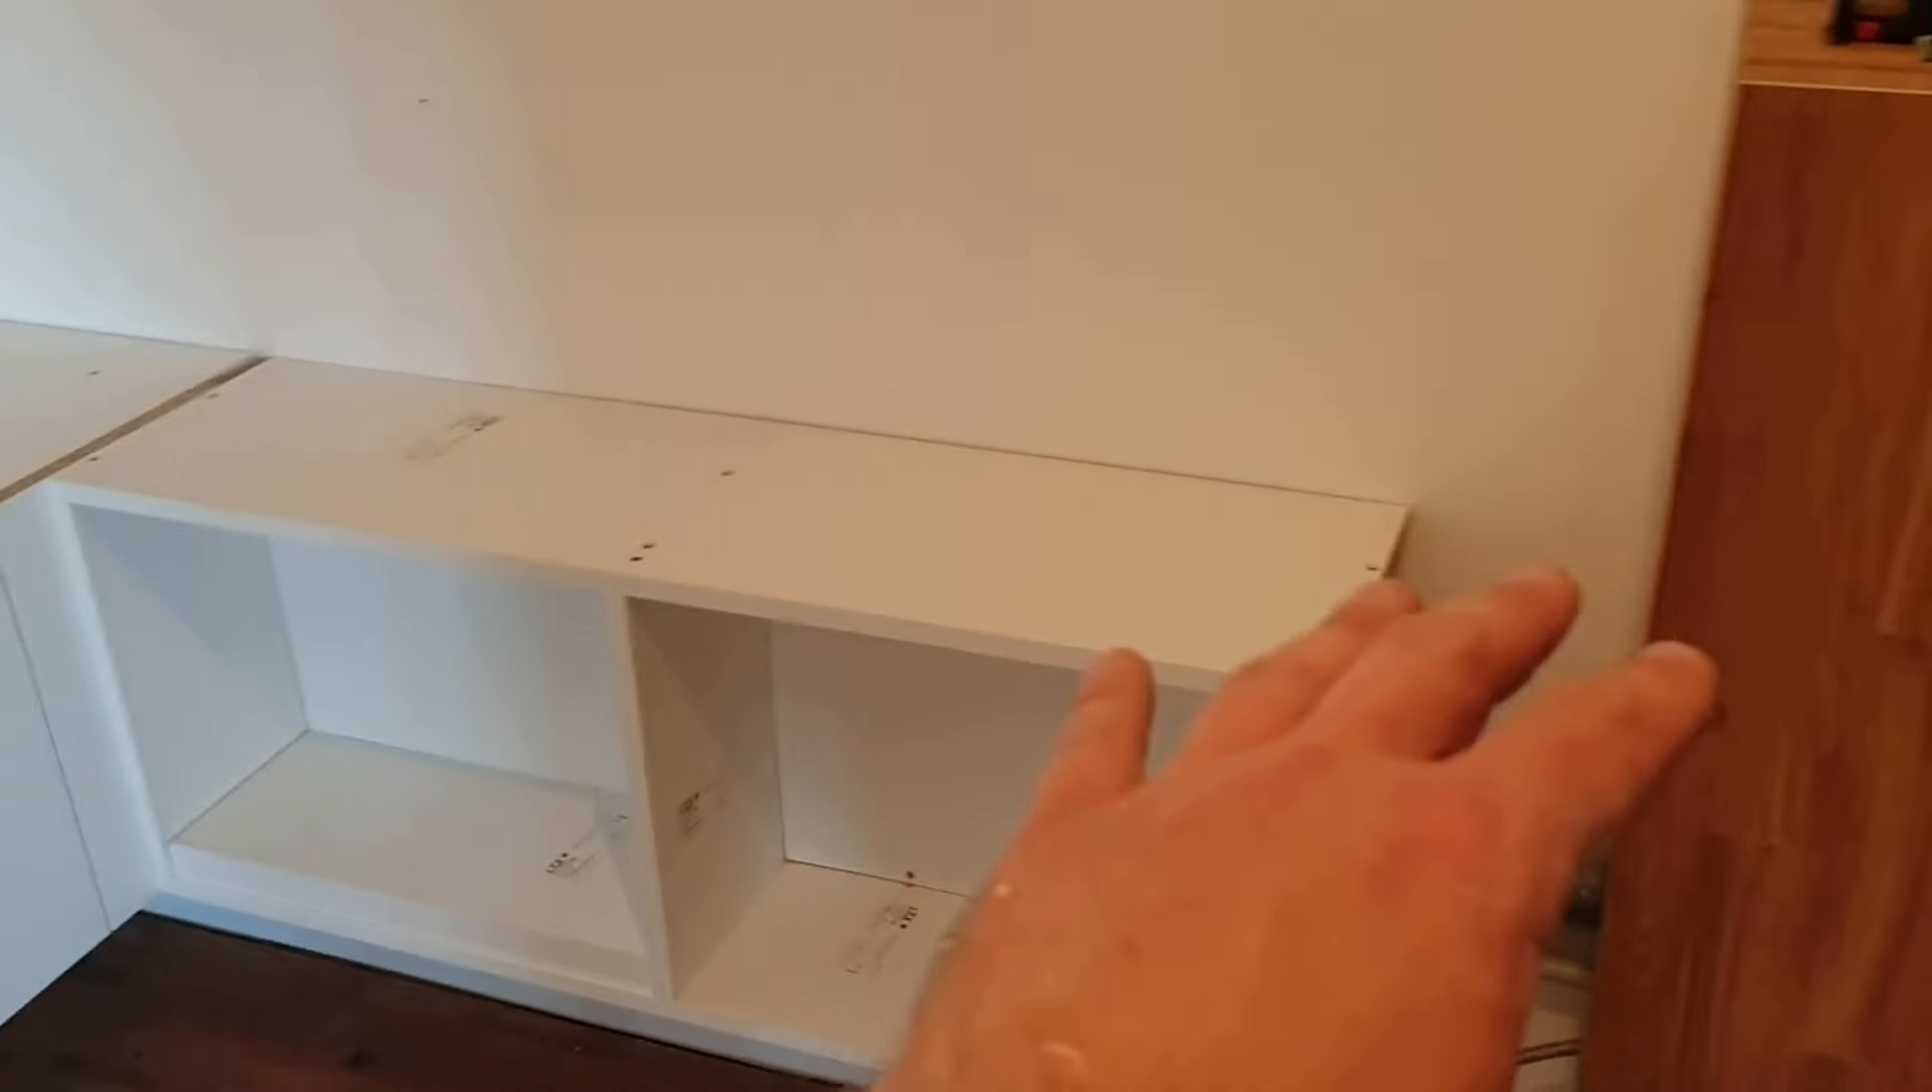Mianowicie, pomijając fronty i szuflady, brakuje tutaj zdecydowanie jeszcze blatów.